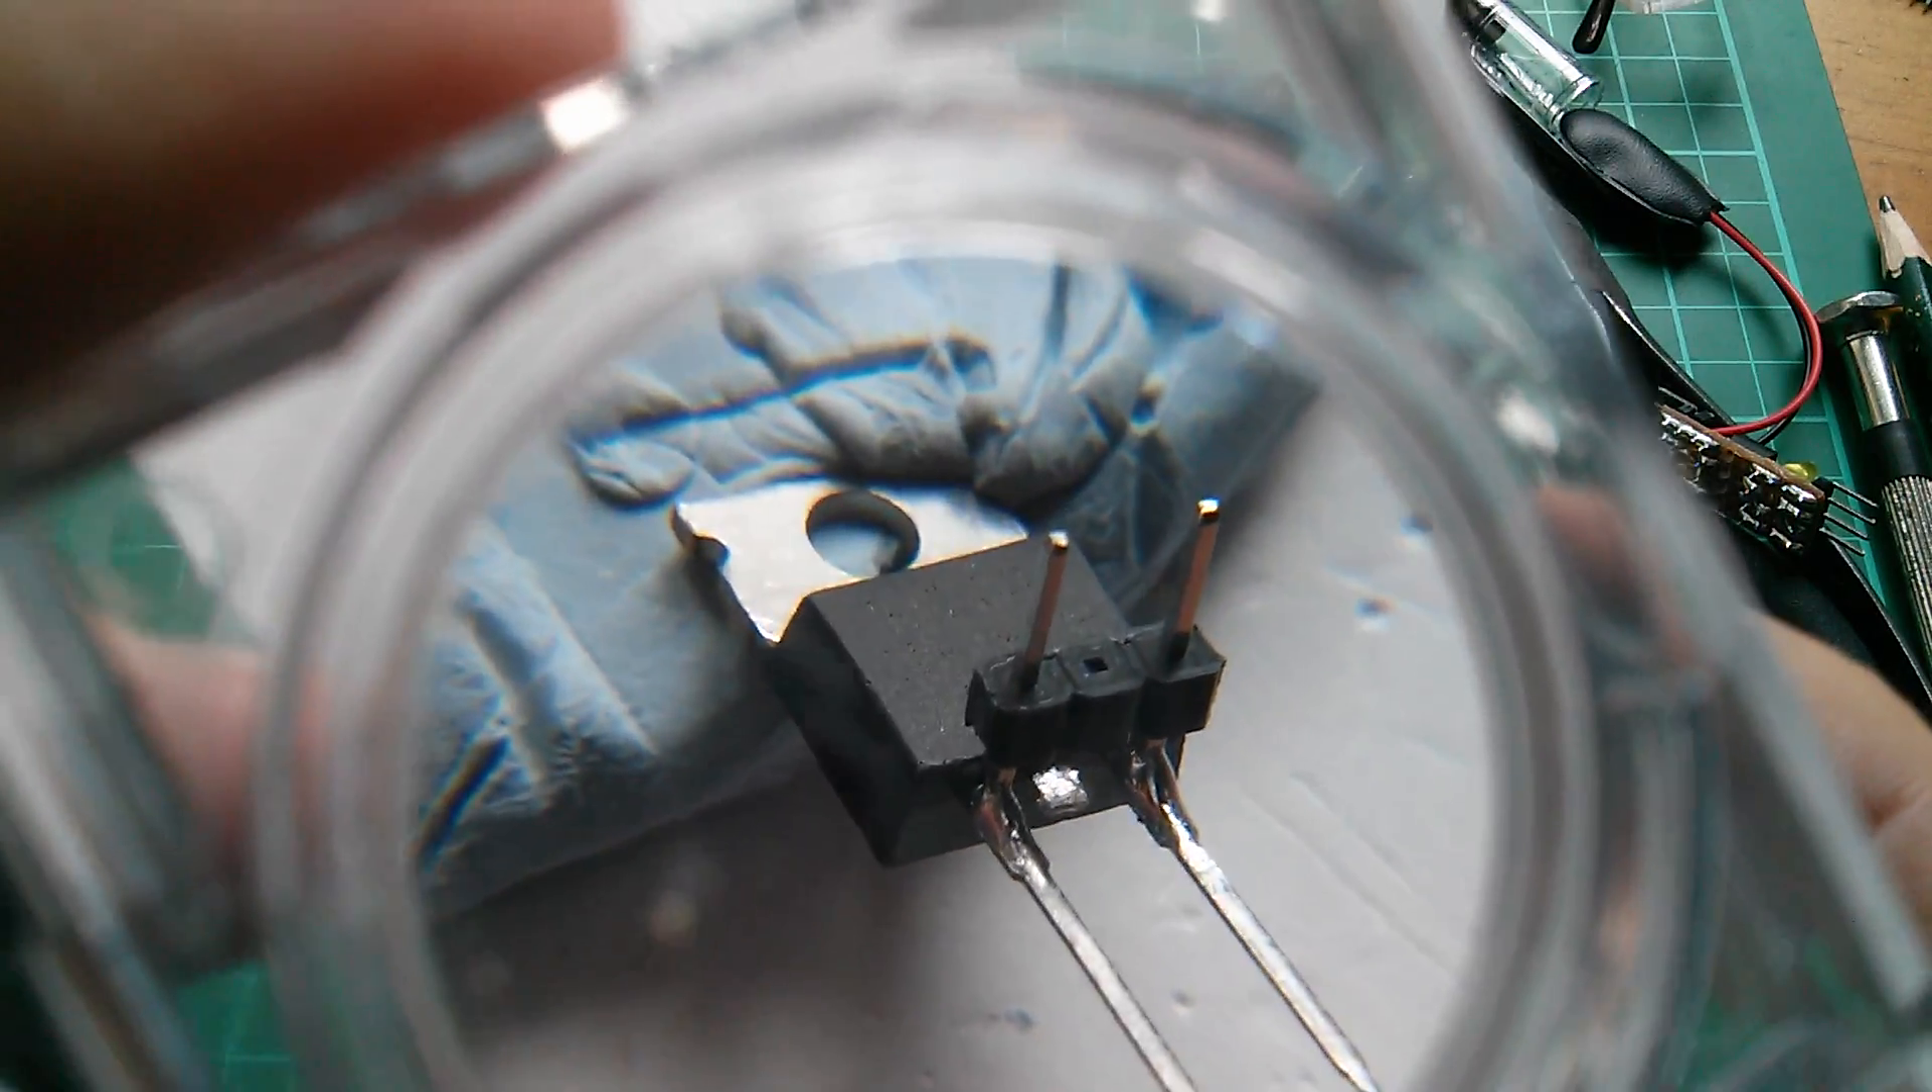Right, yeah, so that's my two -pin header soldered across the gate and source pins of this MOSFET.